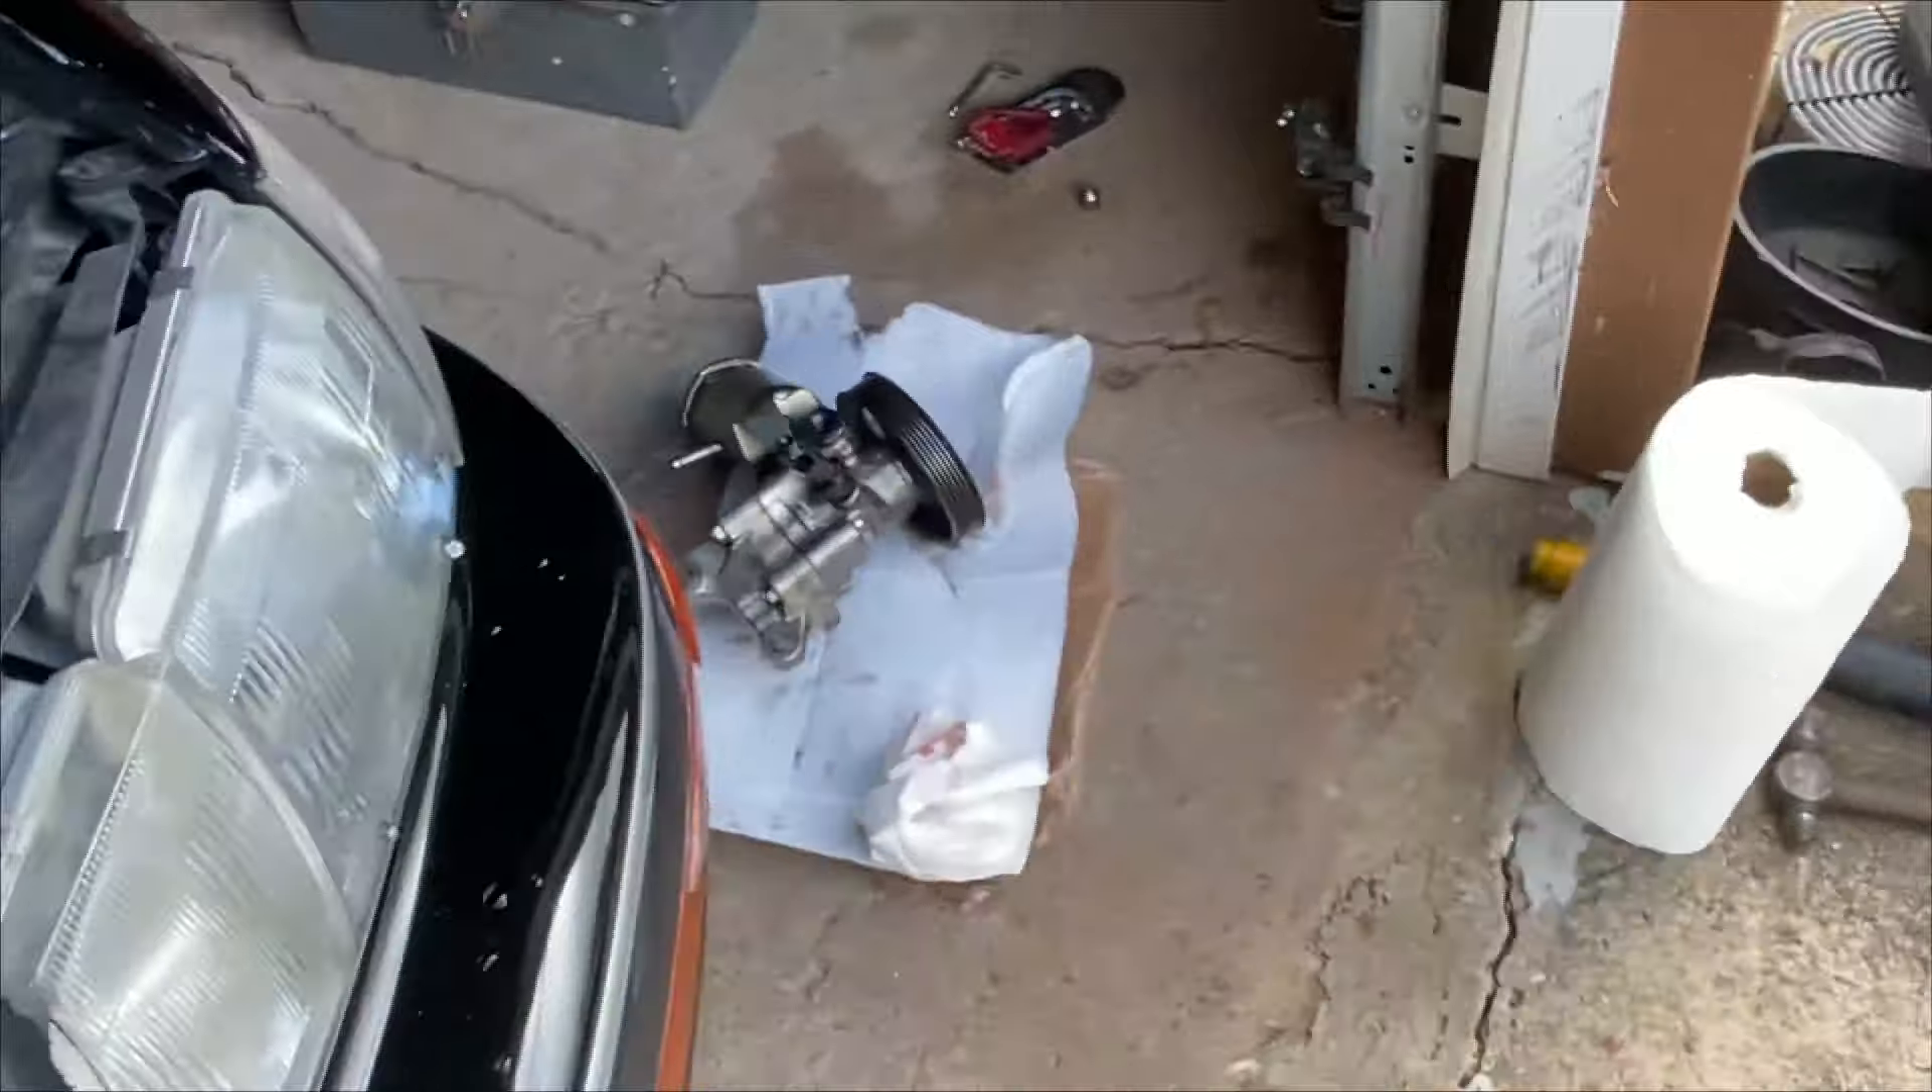But we got the power steering pump out.